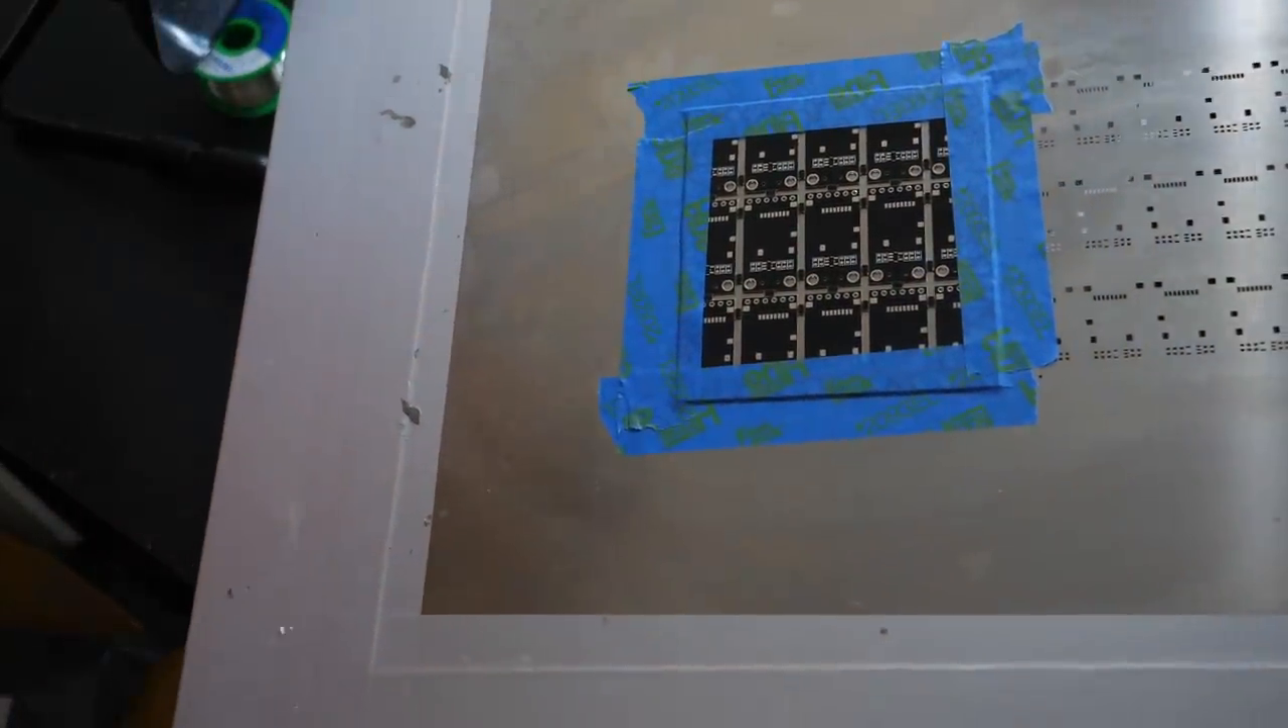So I've stuck down our panel onto the back of the stencil here.